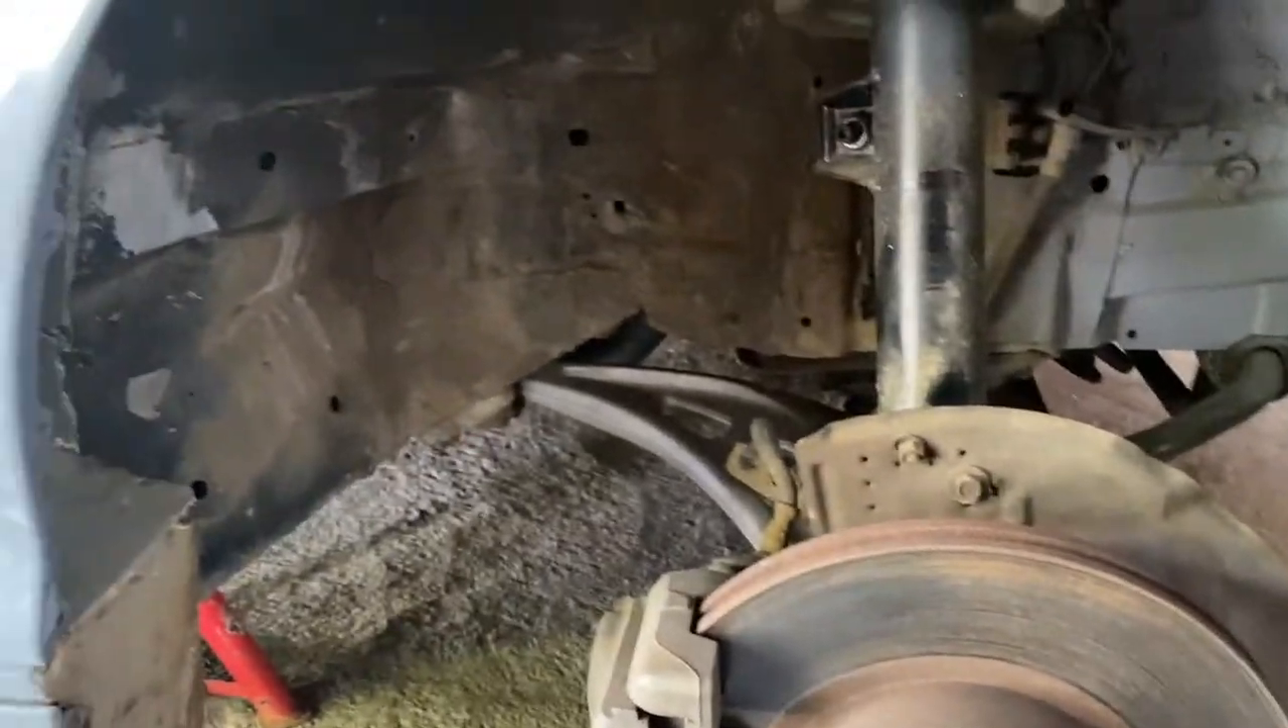So what we can see here is obviously we've taken the wheel off.